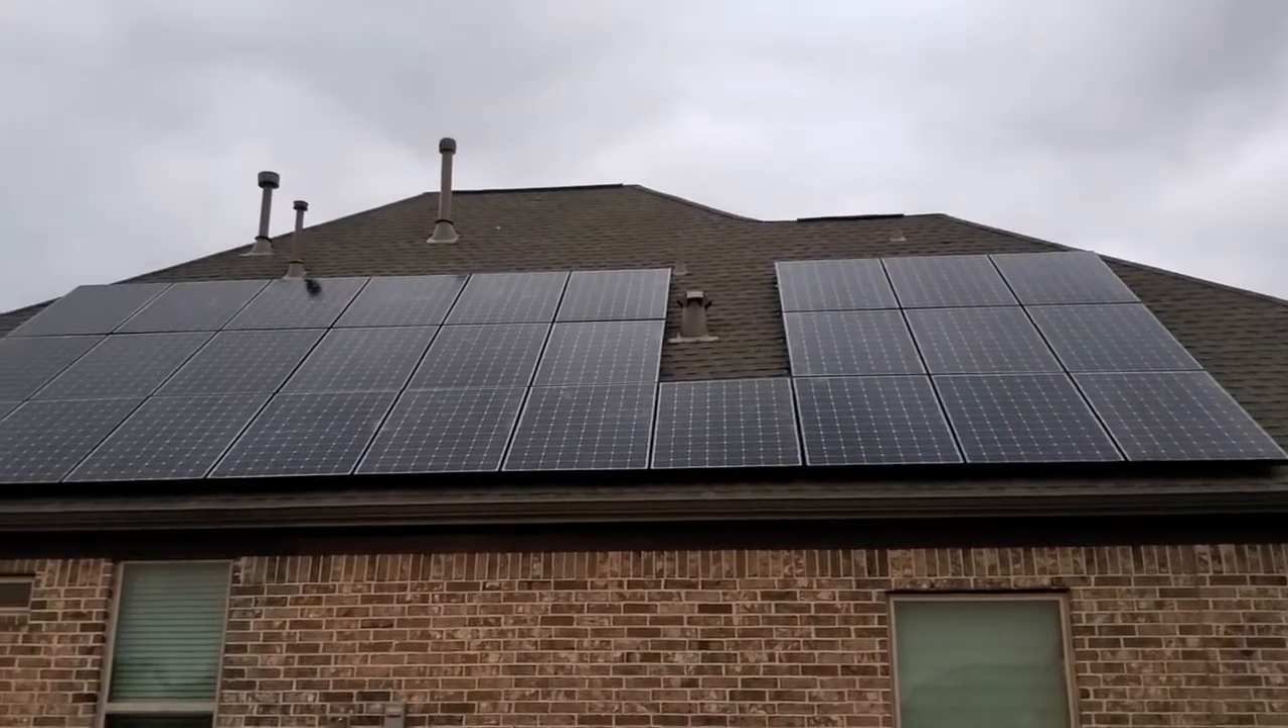Well they've got all the panels installed so now we just have to worry uh wait for them to install the power walls and do the rest of the electrical connection.